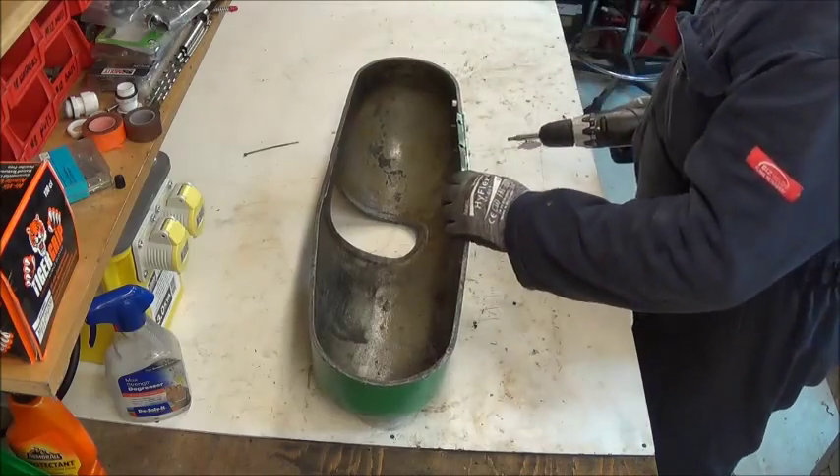Okay that's the cowling safely off and on the bench uh without any mishaps I'm pleased to say.